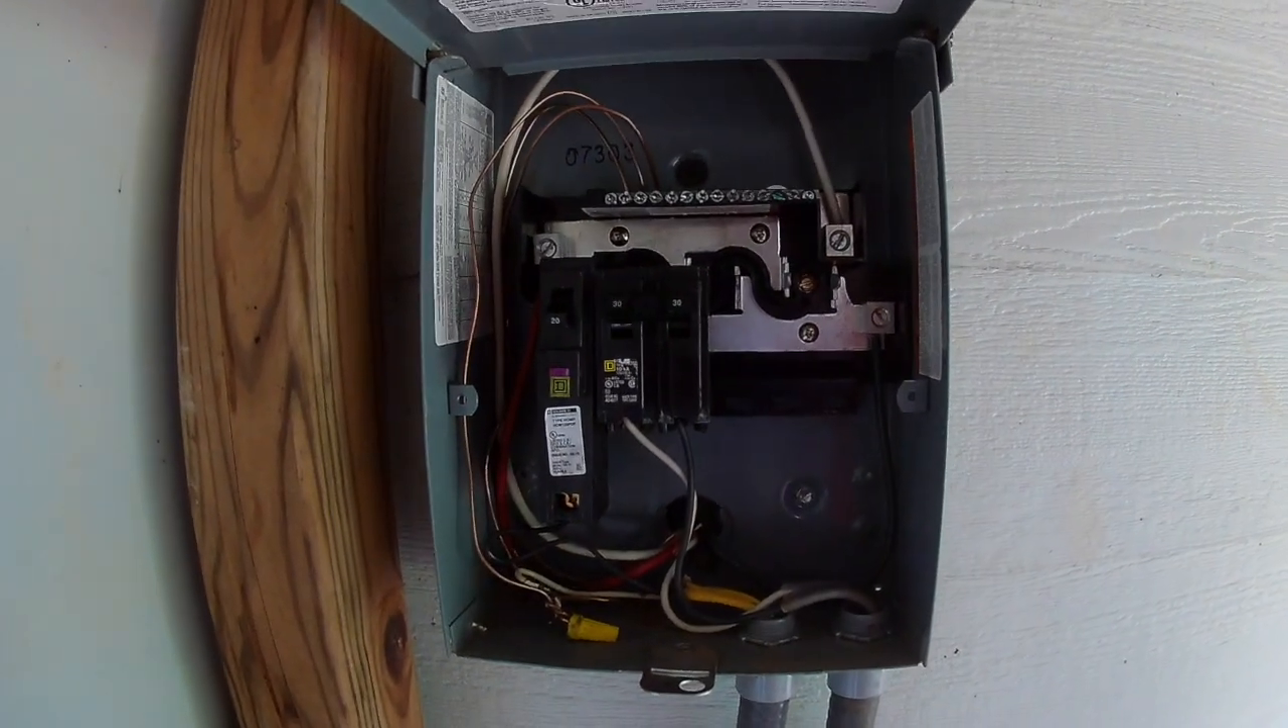So I've got the face plate off now and you can hear the pump still going.